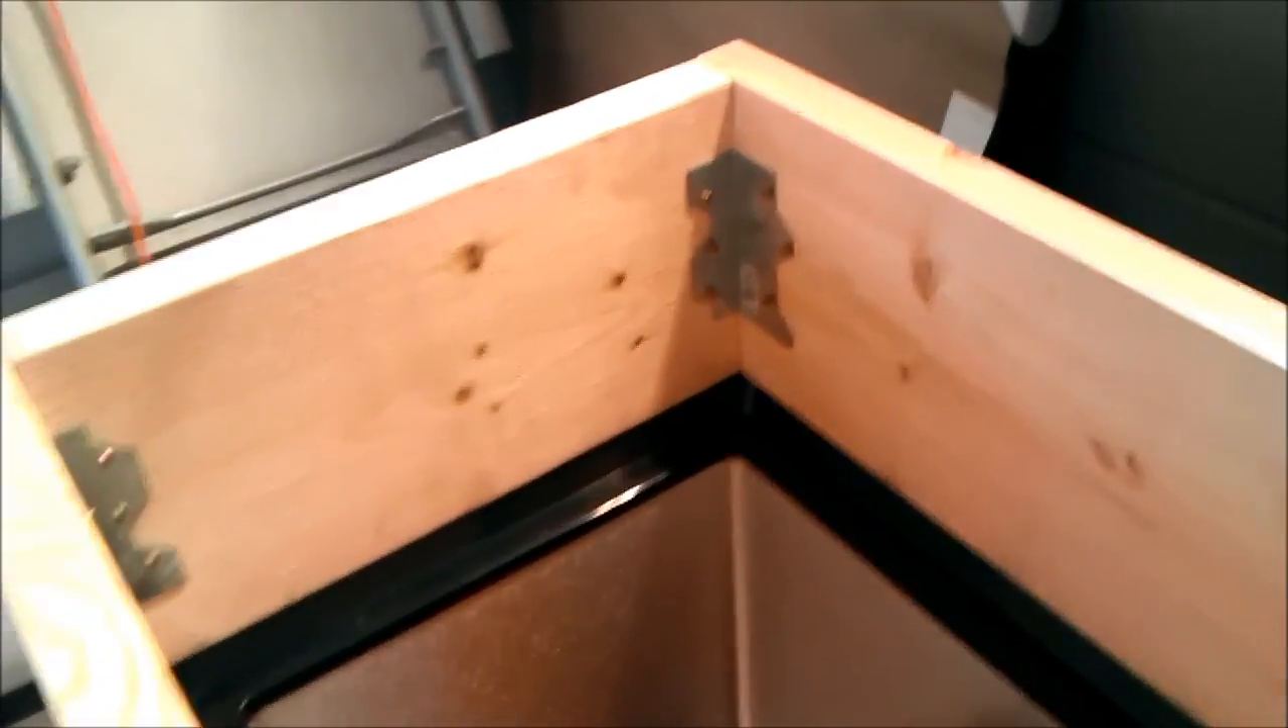Alrighty, so the inner collar is put together.